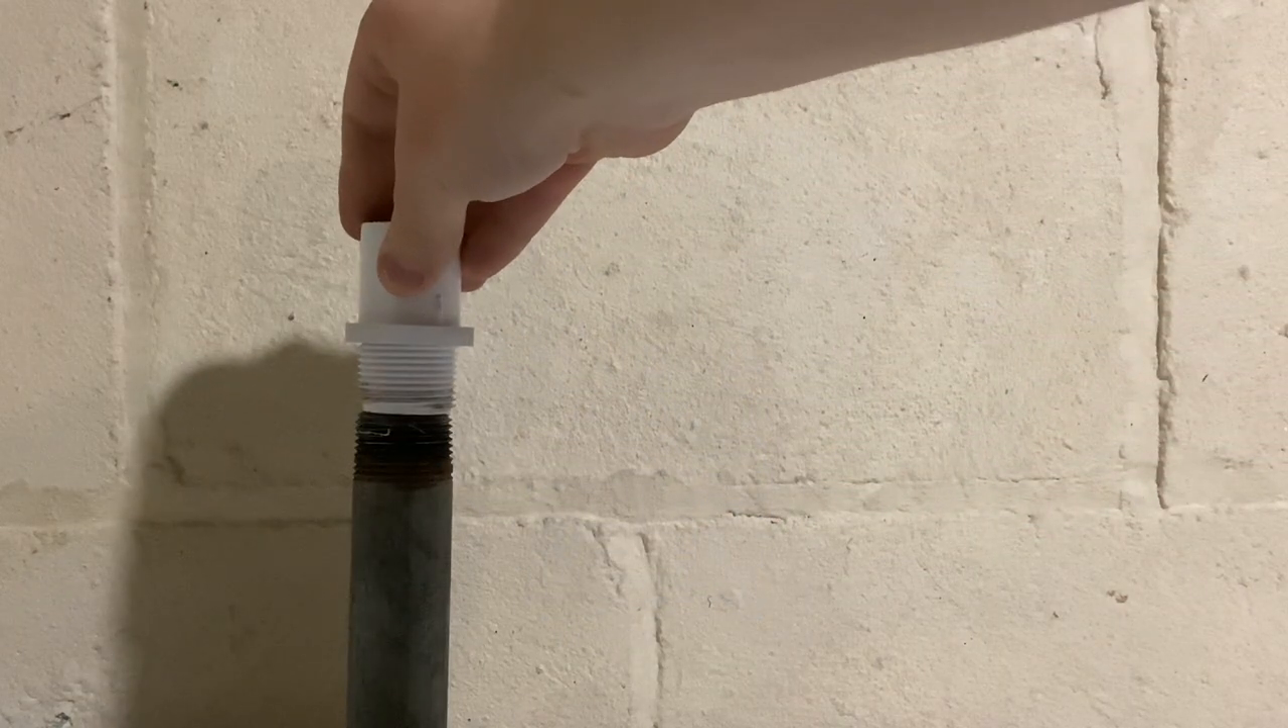Of course, I can't just take these two pieces and screw them together because they're both male threads.